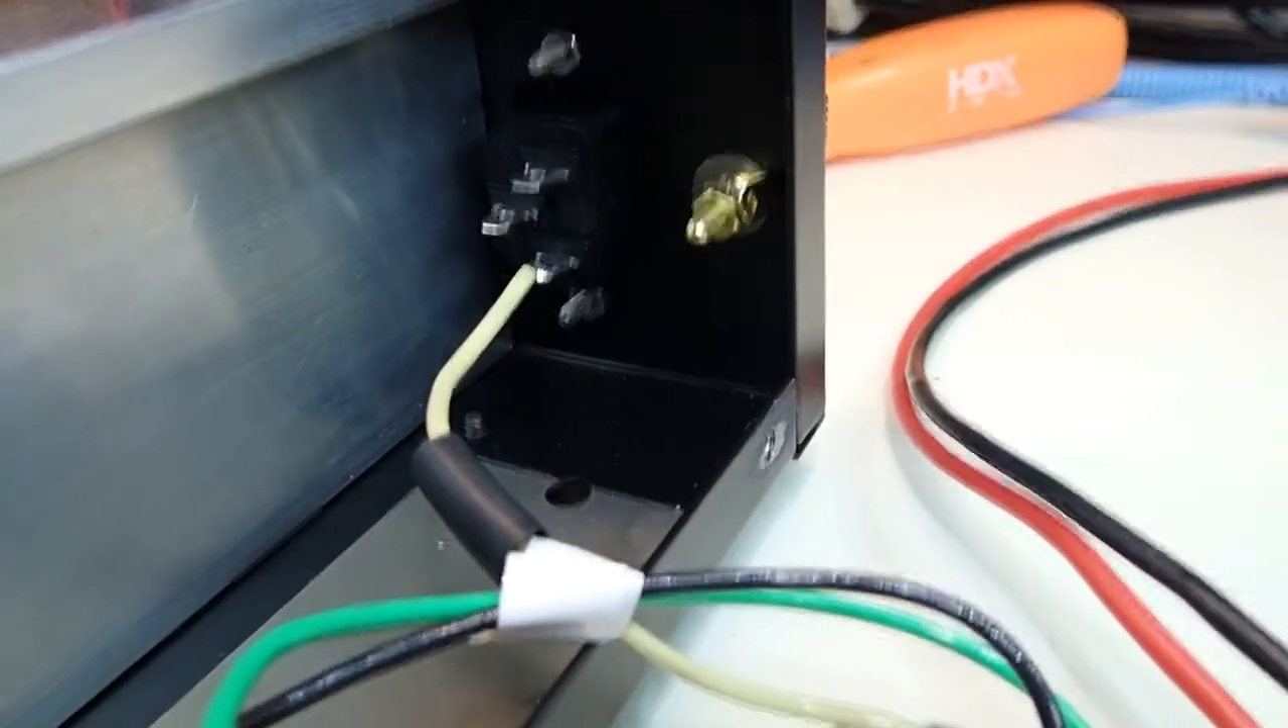Okay, there's the power socket installed. The yellow wire is soldered in.